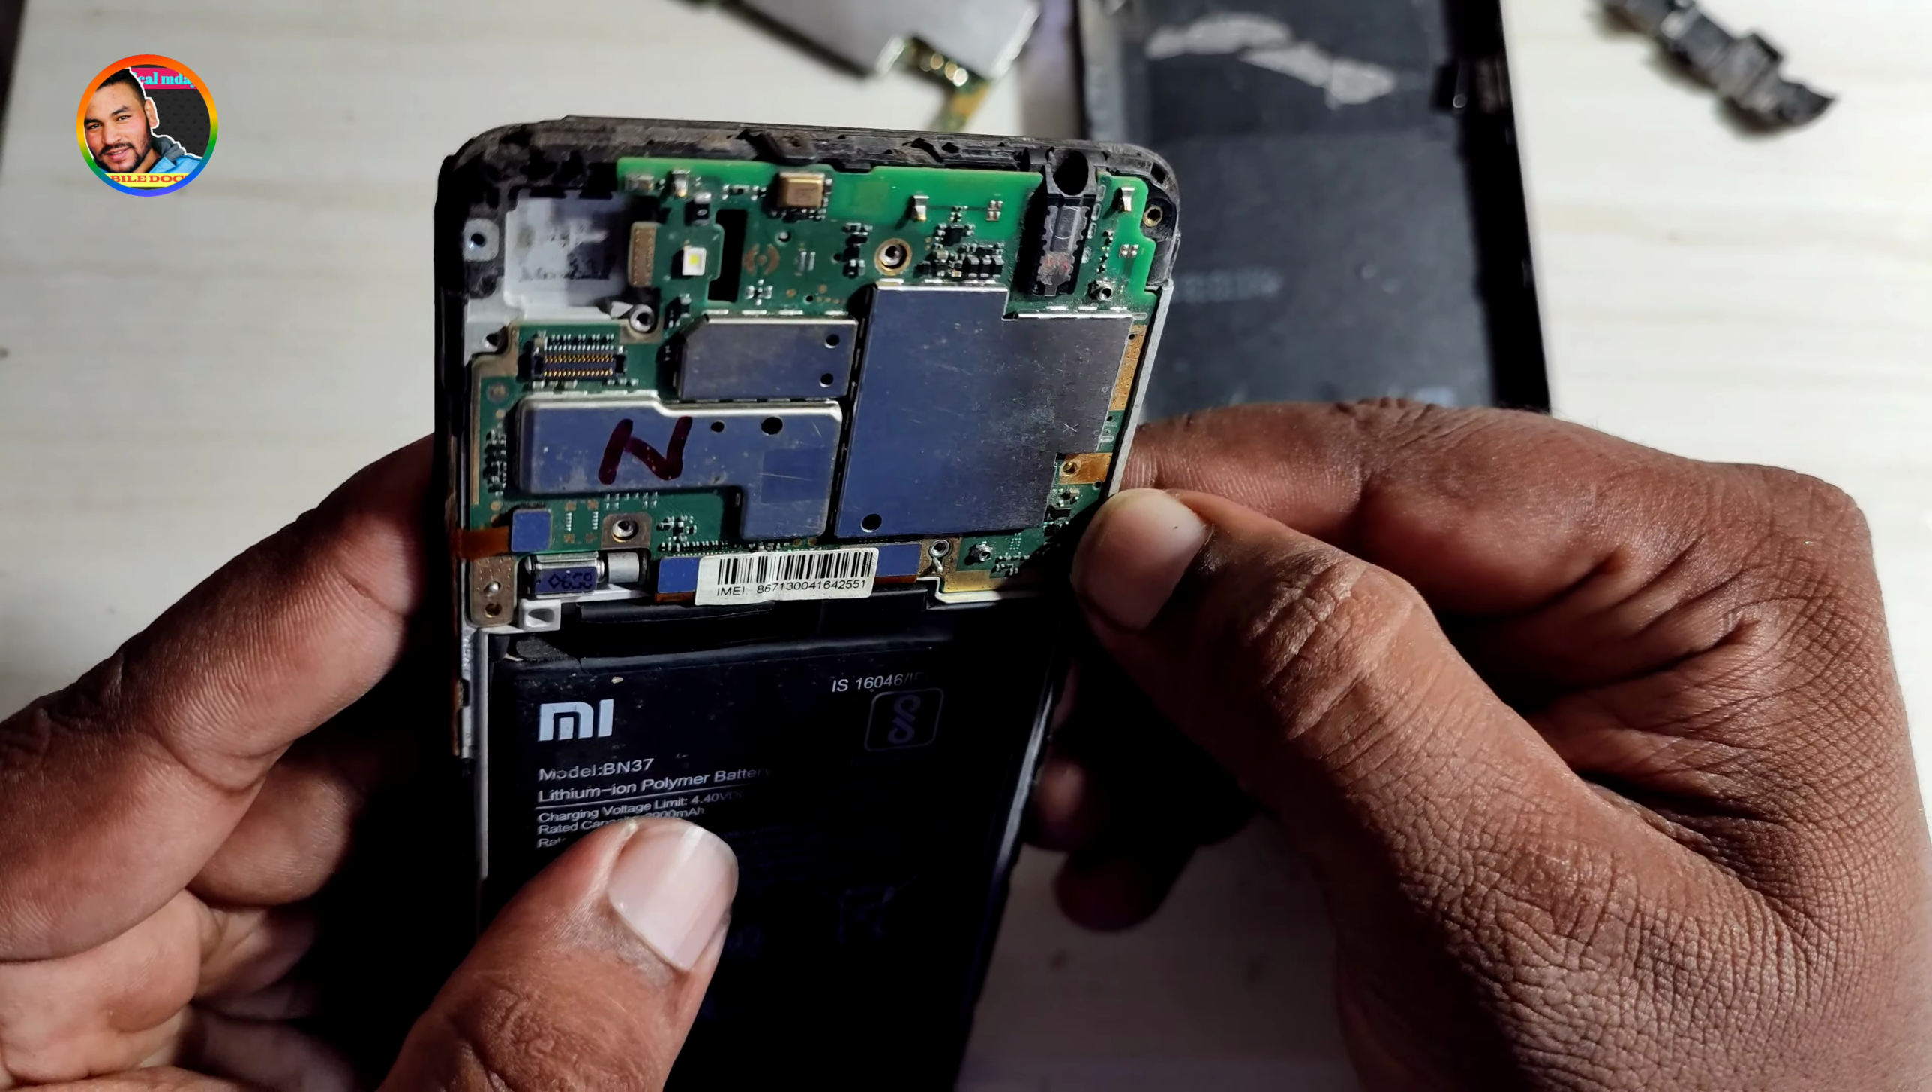तो यह हमने दोस्तों देख लीजे मदरबोड फिट कर लिया है।